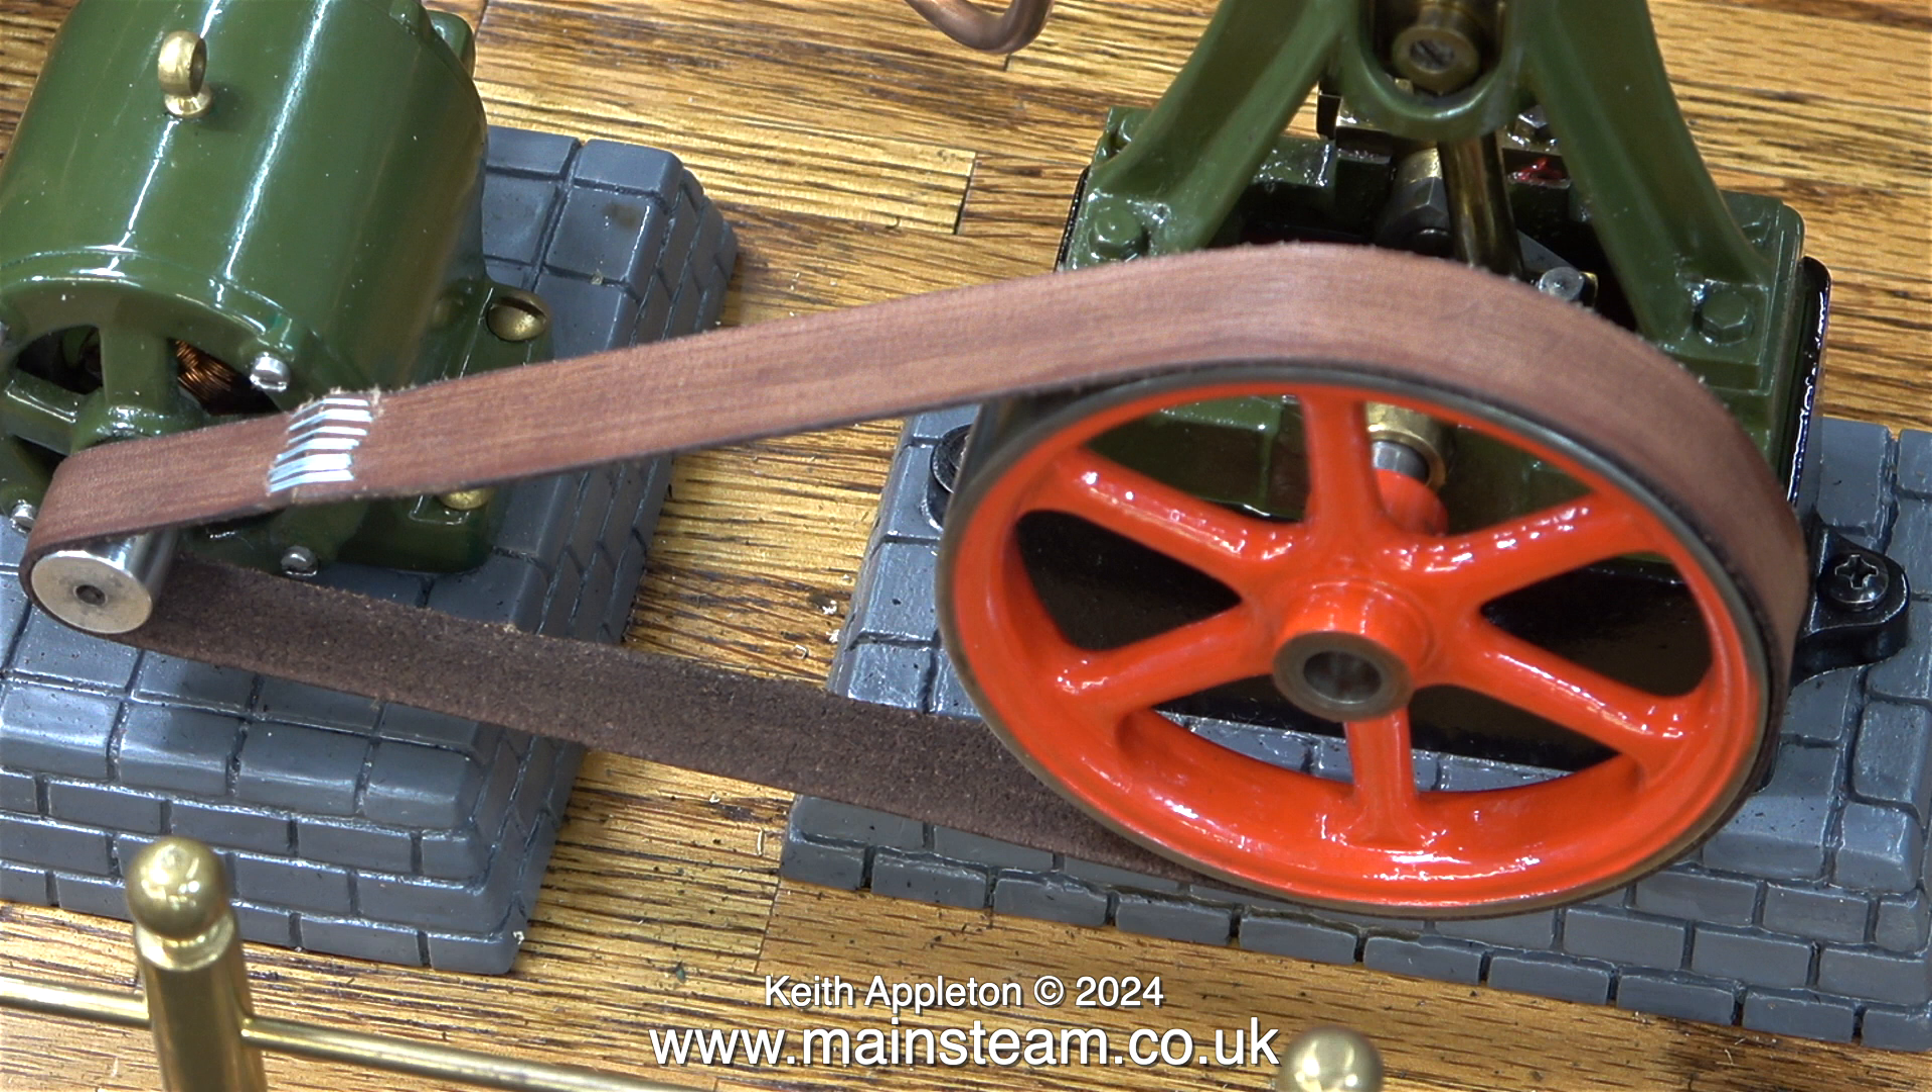And here is the latest version using lots of small staples to hold the leather together.